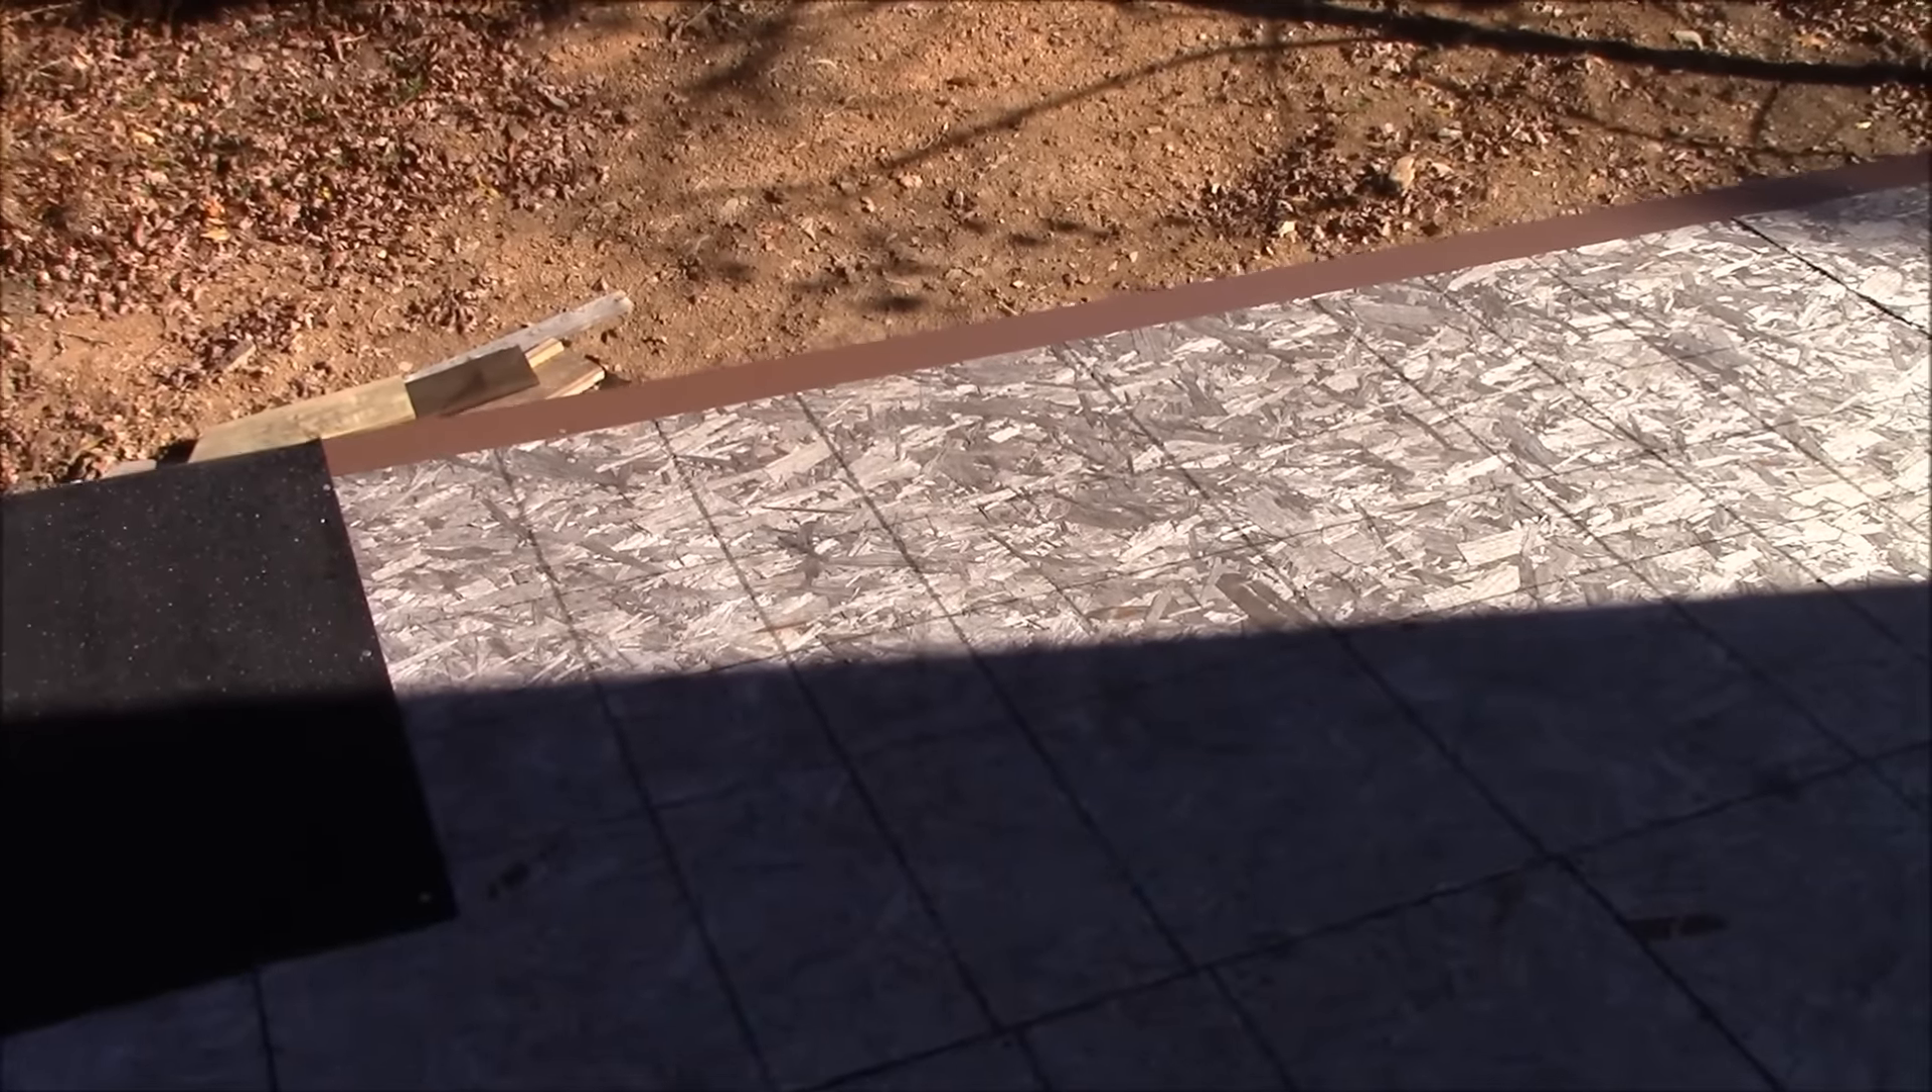Okay you can see there's a little section here that there isn't any ice and water shield on and that's because I have run out of it.